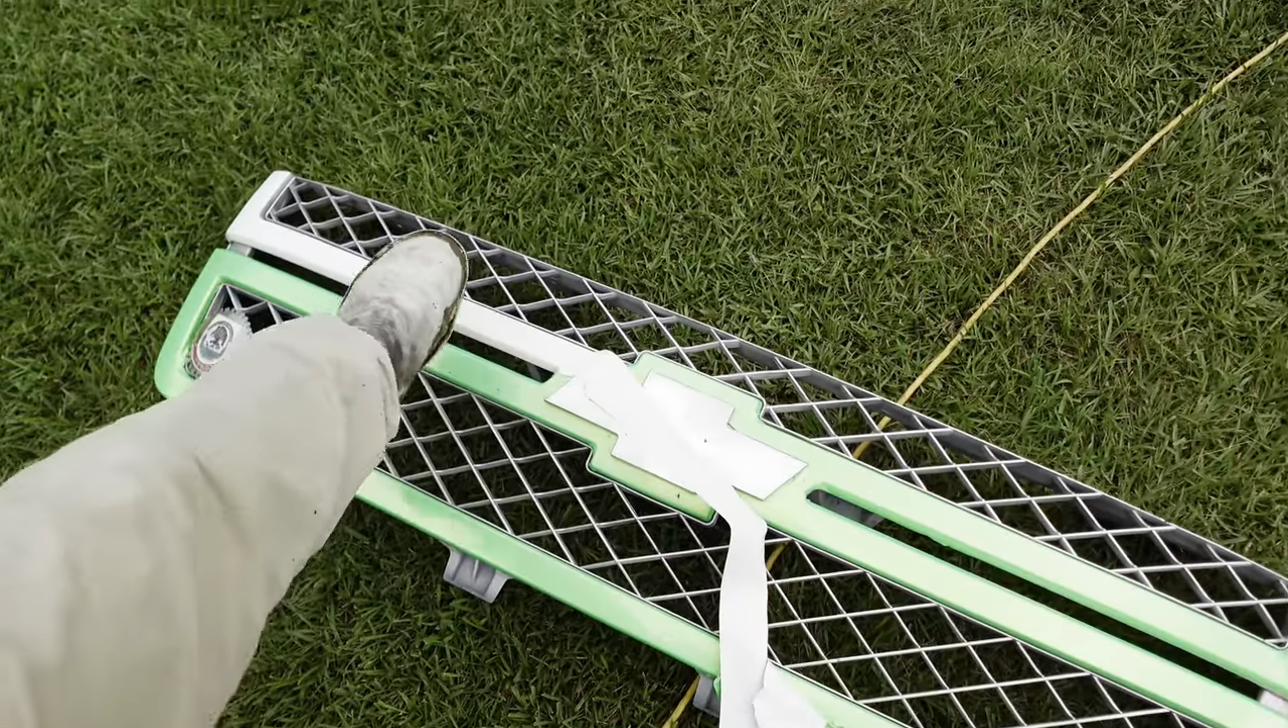I already took out my grill i started taking off the wrap.